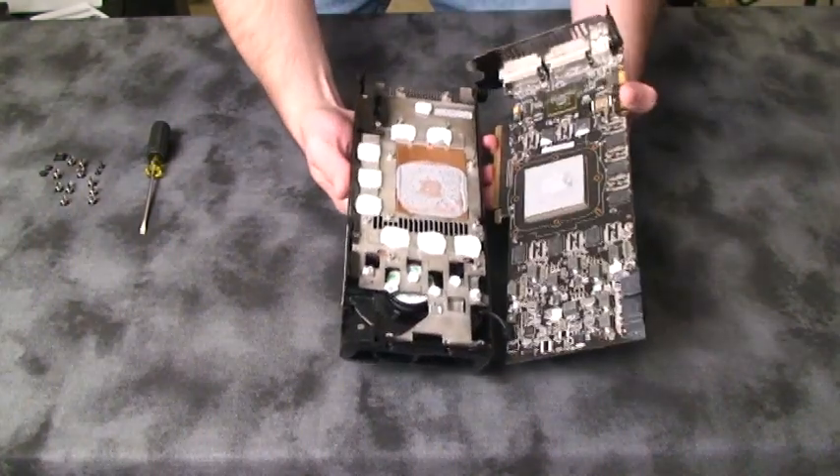Now you've separated your air cooler from your video card.